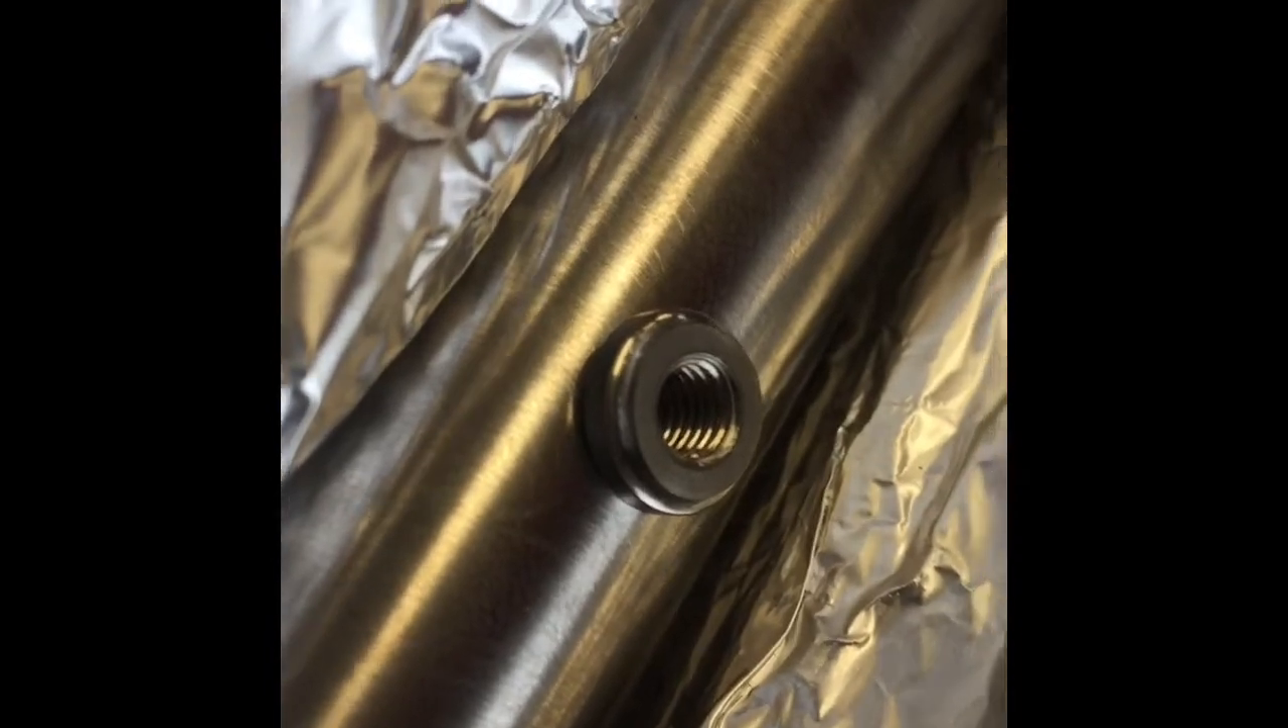No gaps or spaces between the tube and the insert.